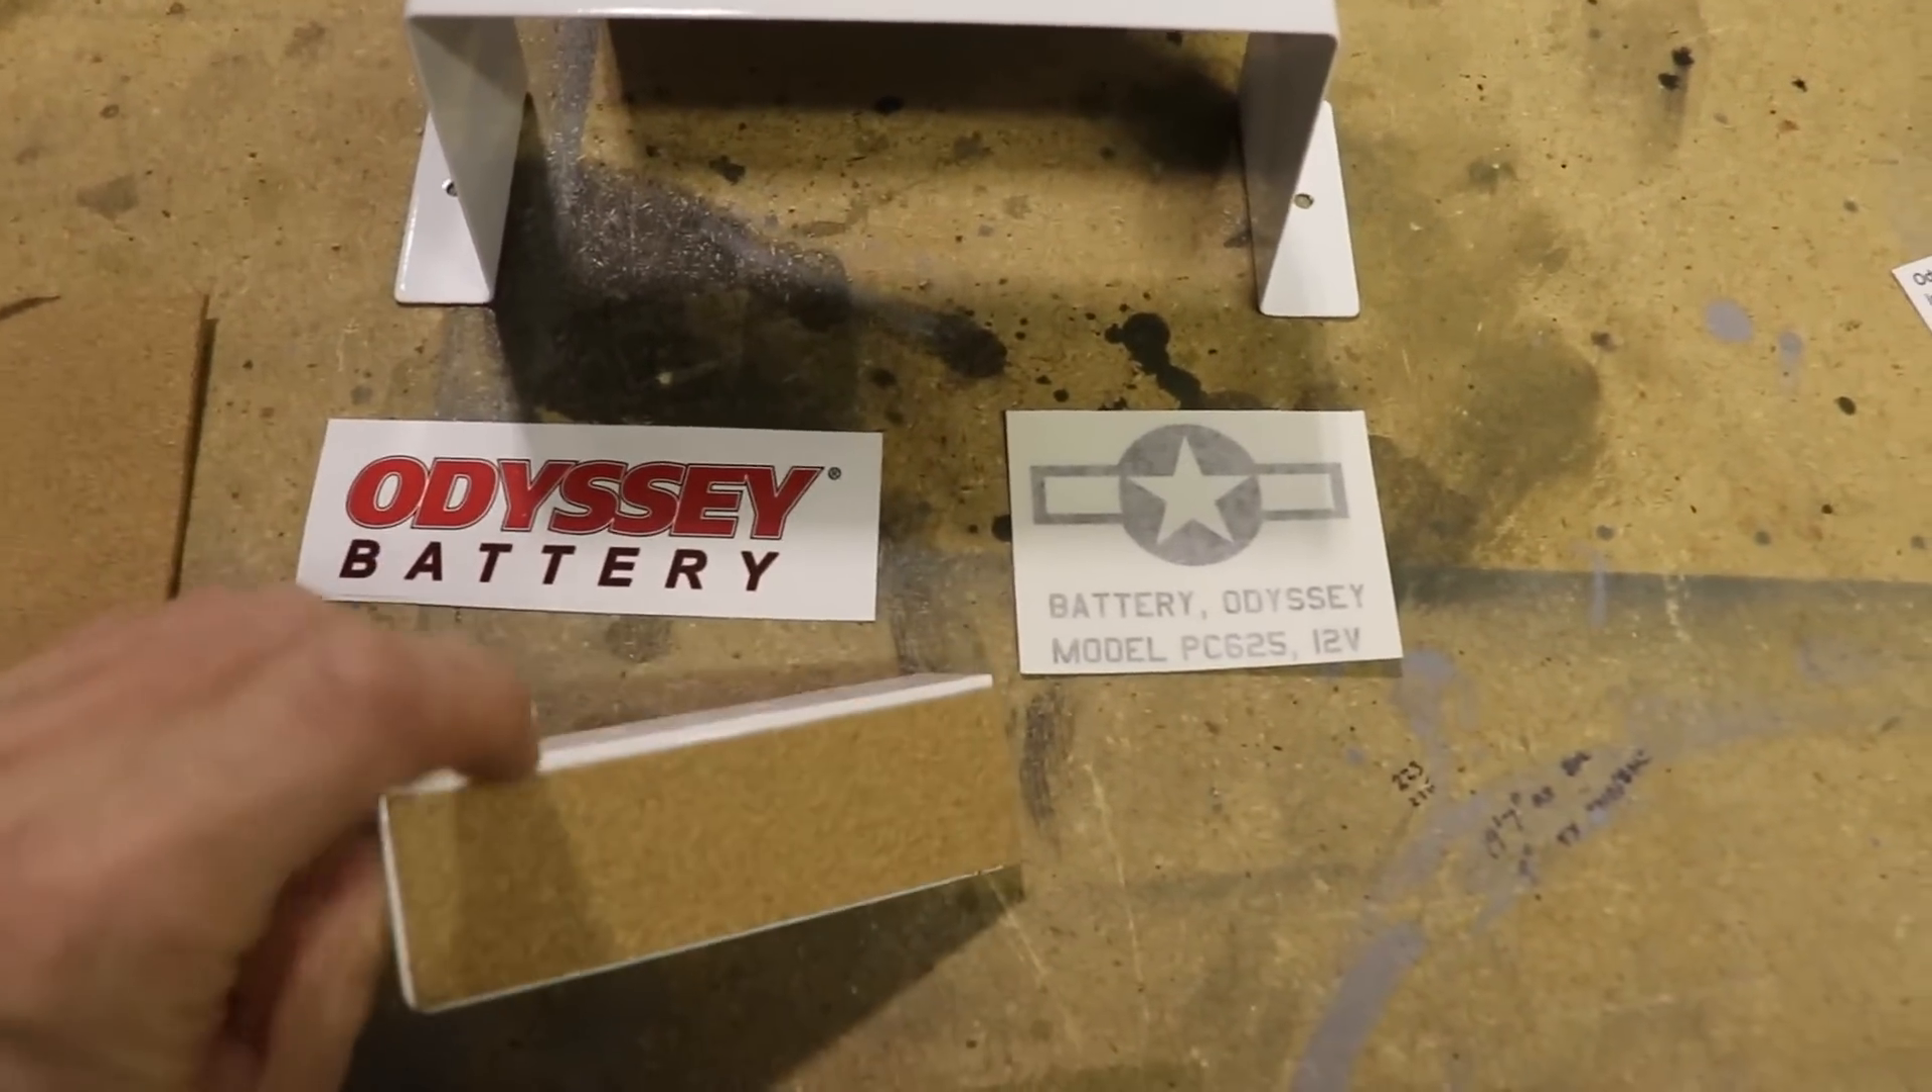You can see I've already put a piece of cork on here.